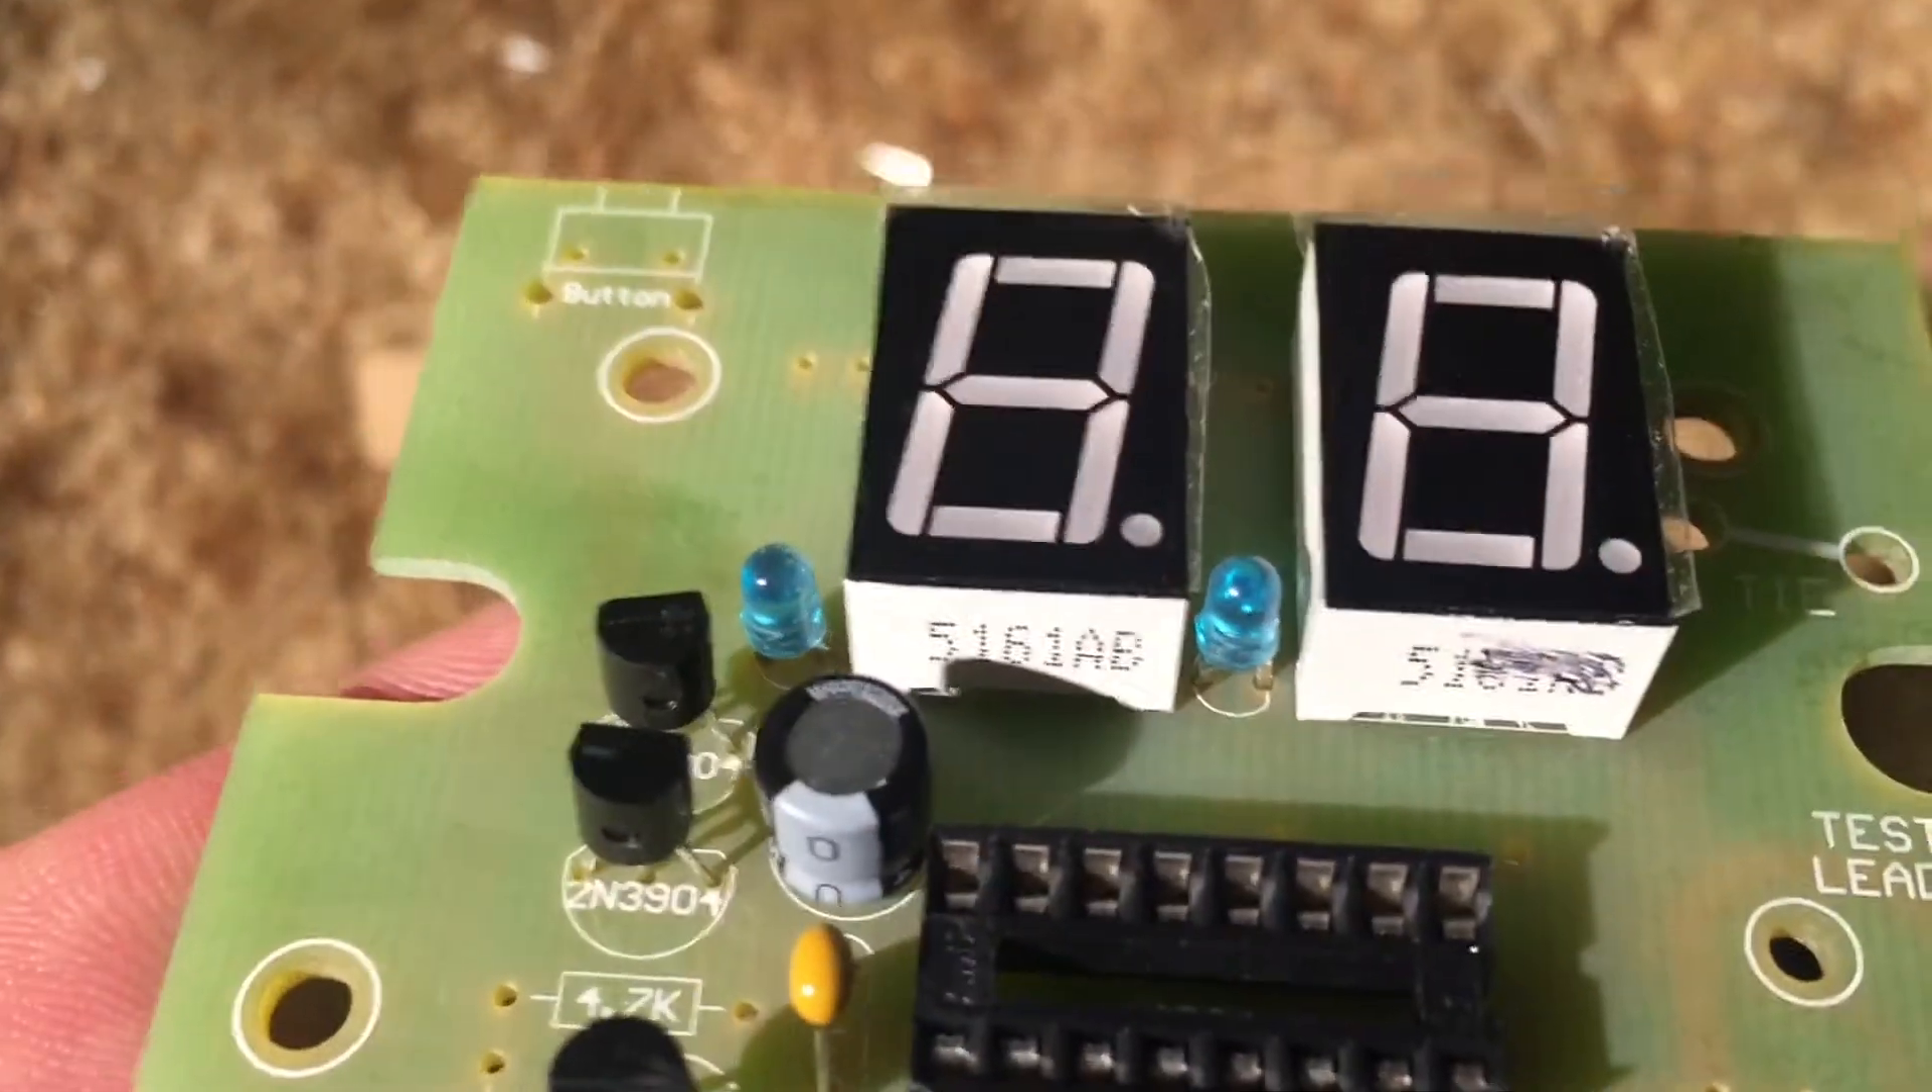We have our two blue led three millimeter leds up on top.